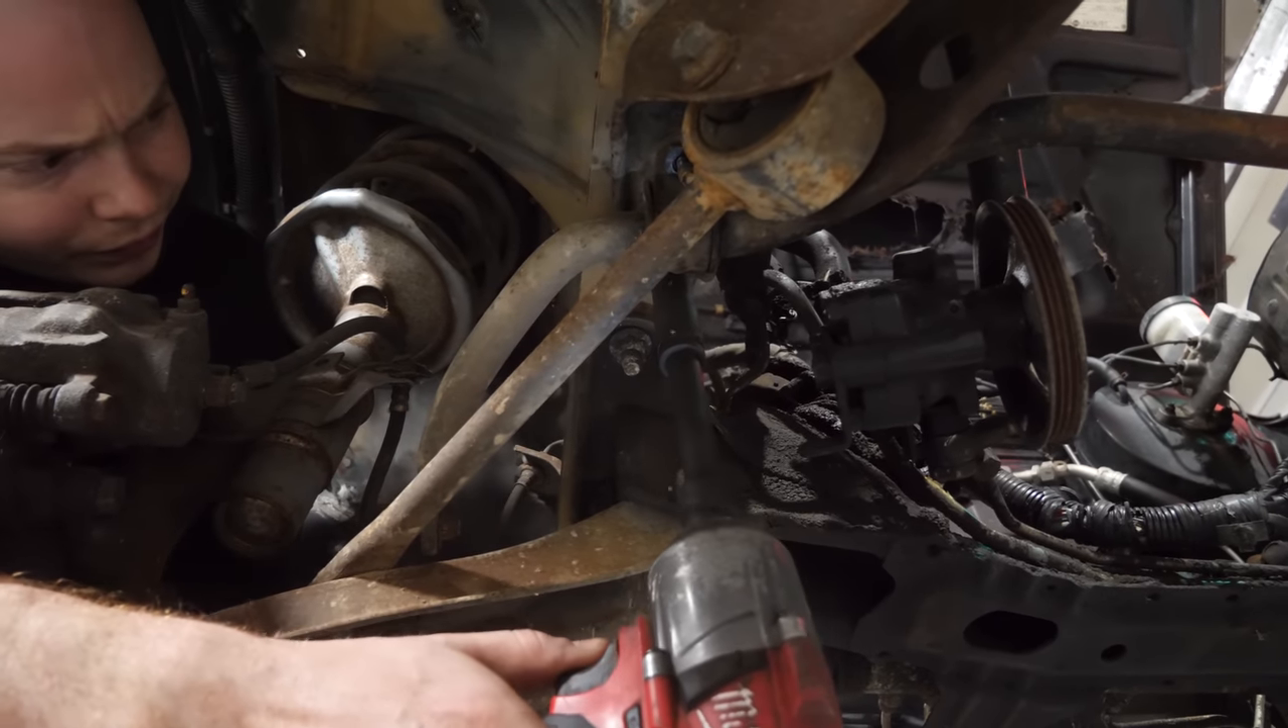The suspension is still in the car, so what we have to do now is remove that.